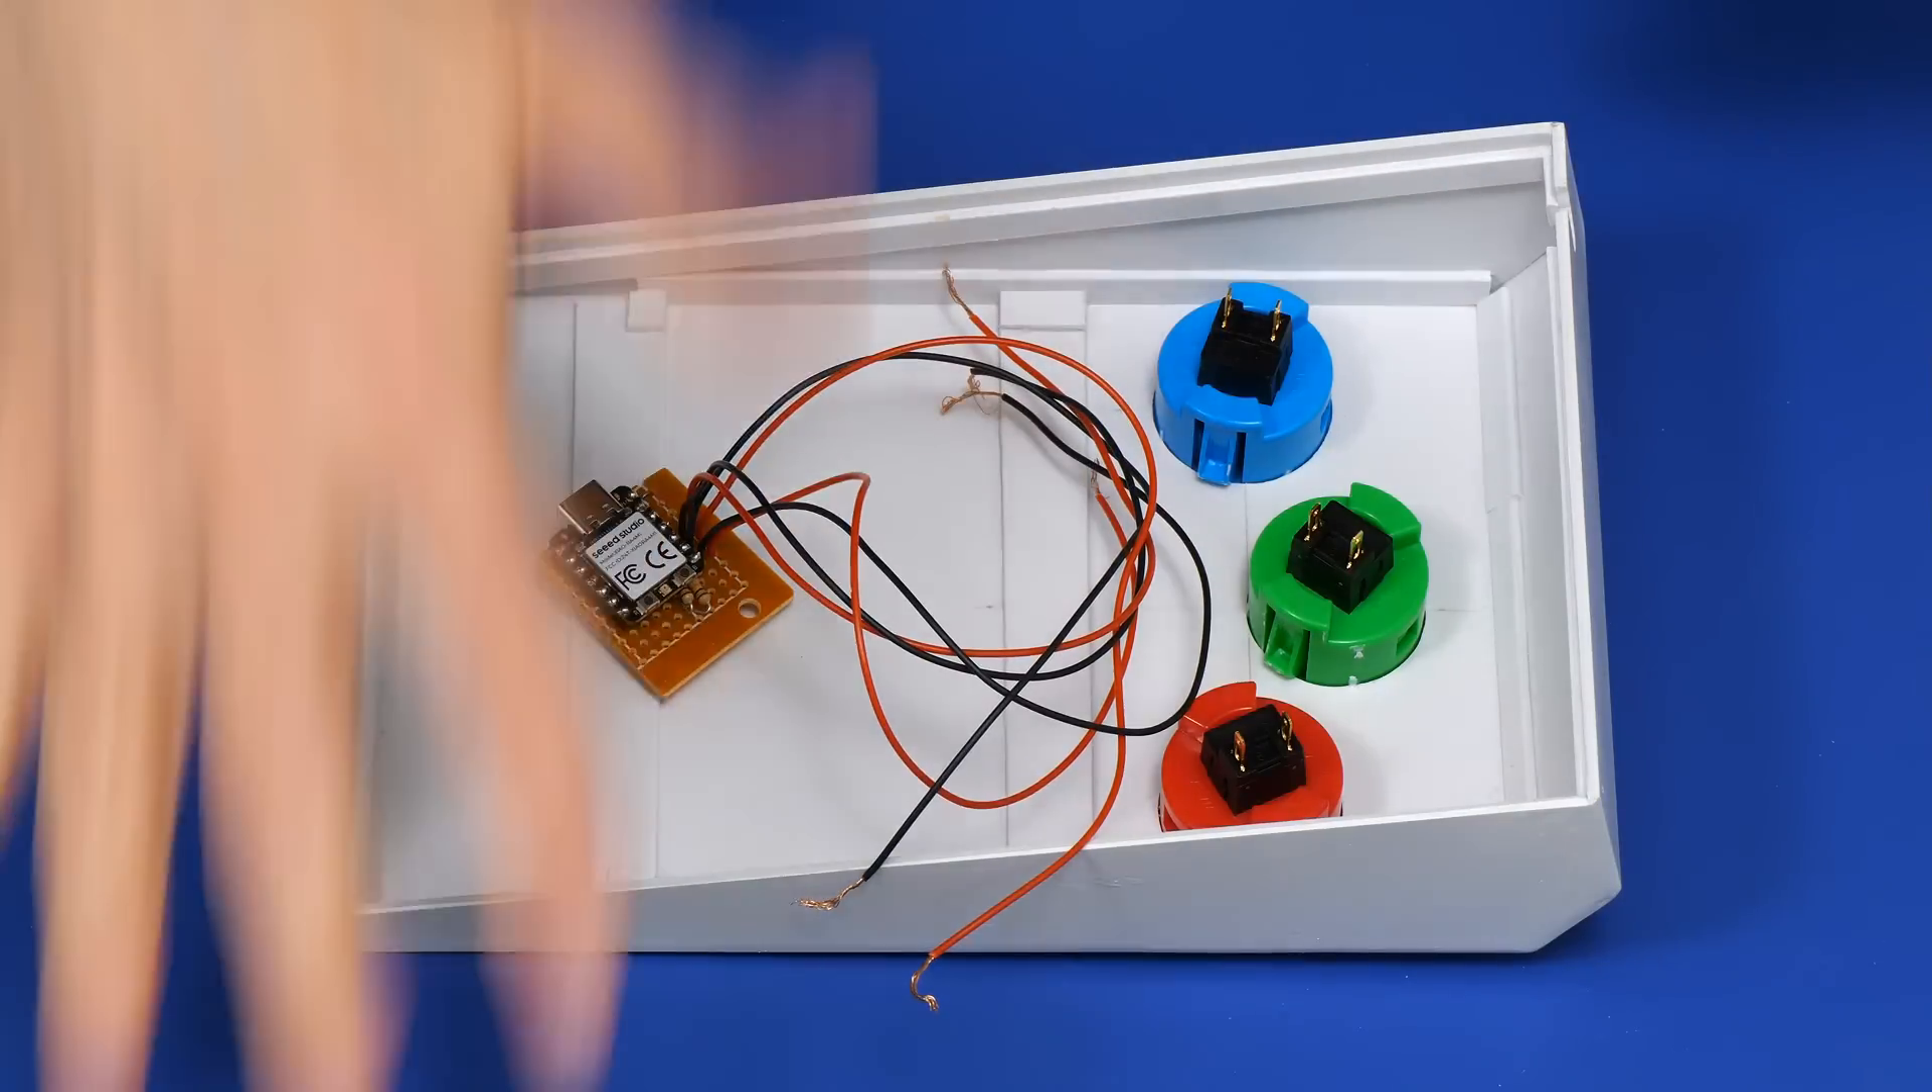And we now need to reattach these wires to the buttons.